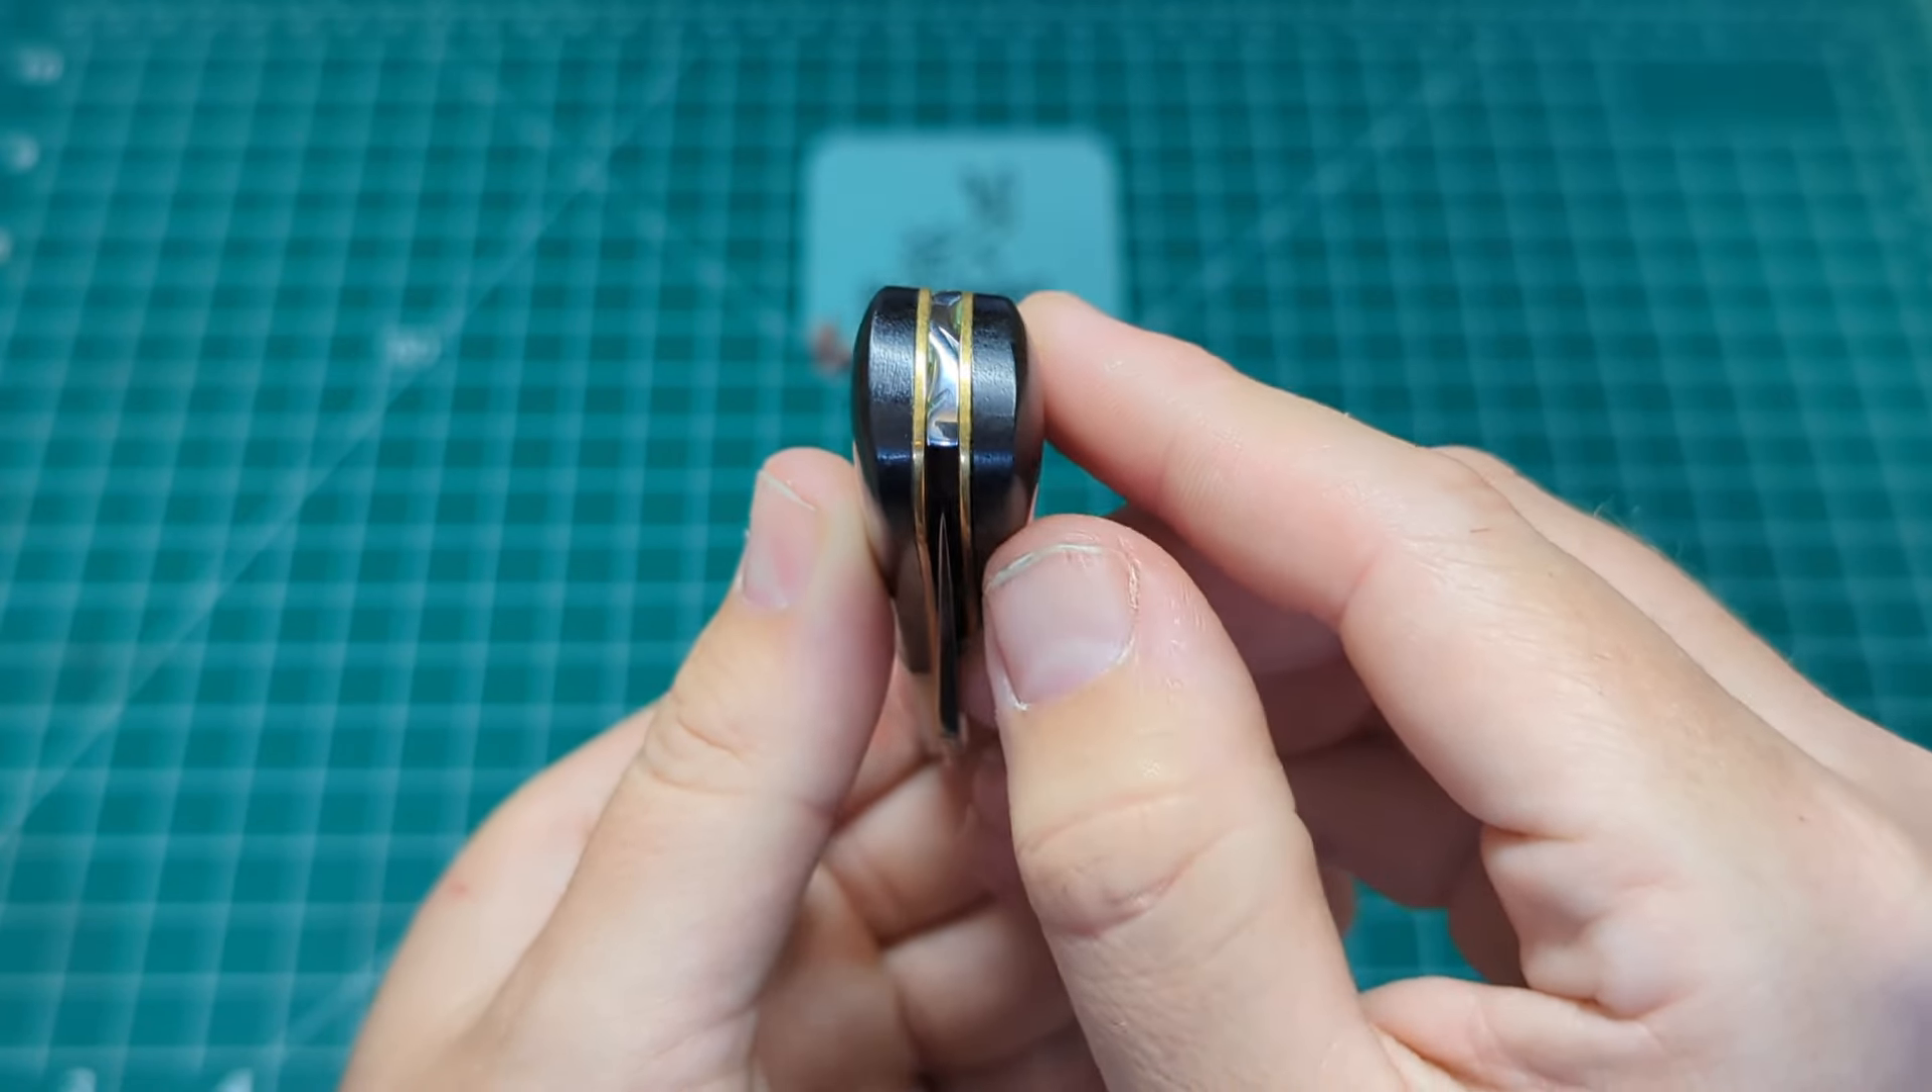You can actually see look how perfectly that blade is centered.